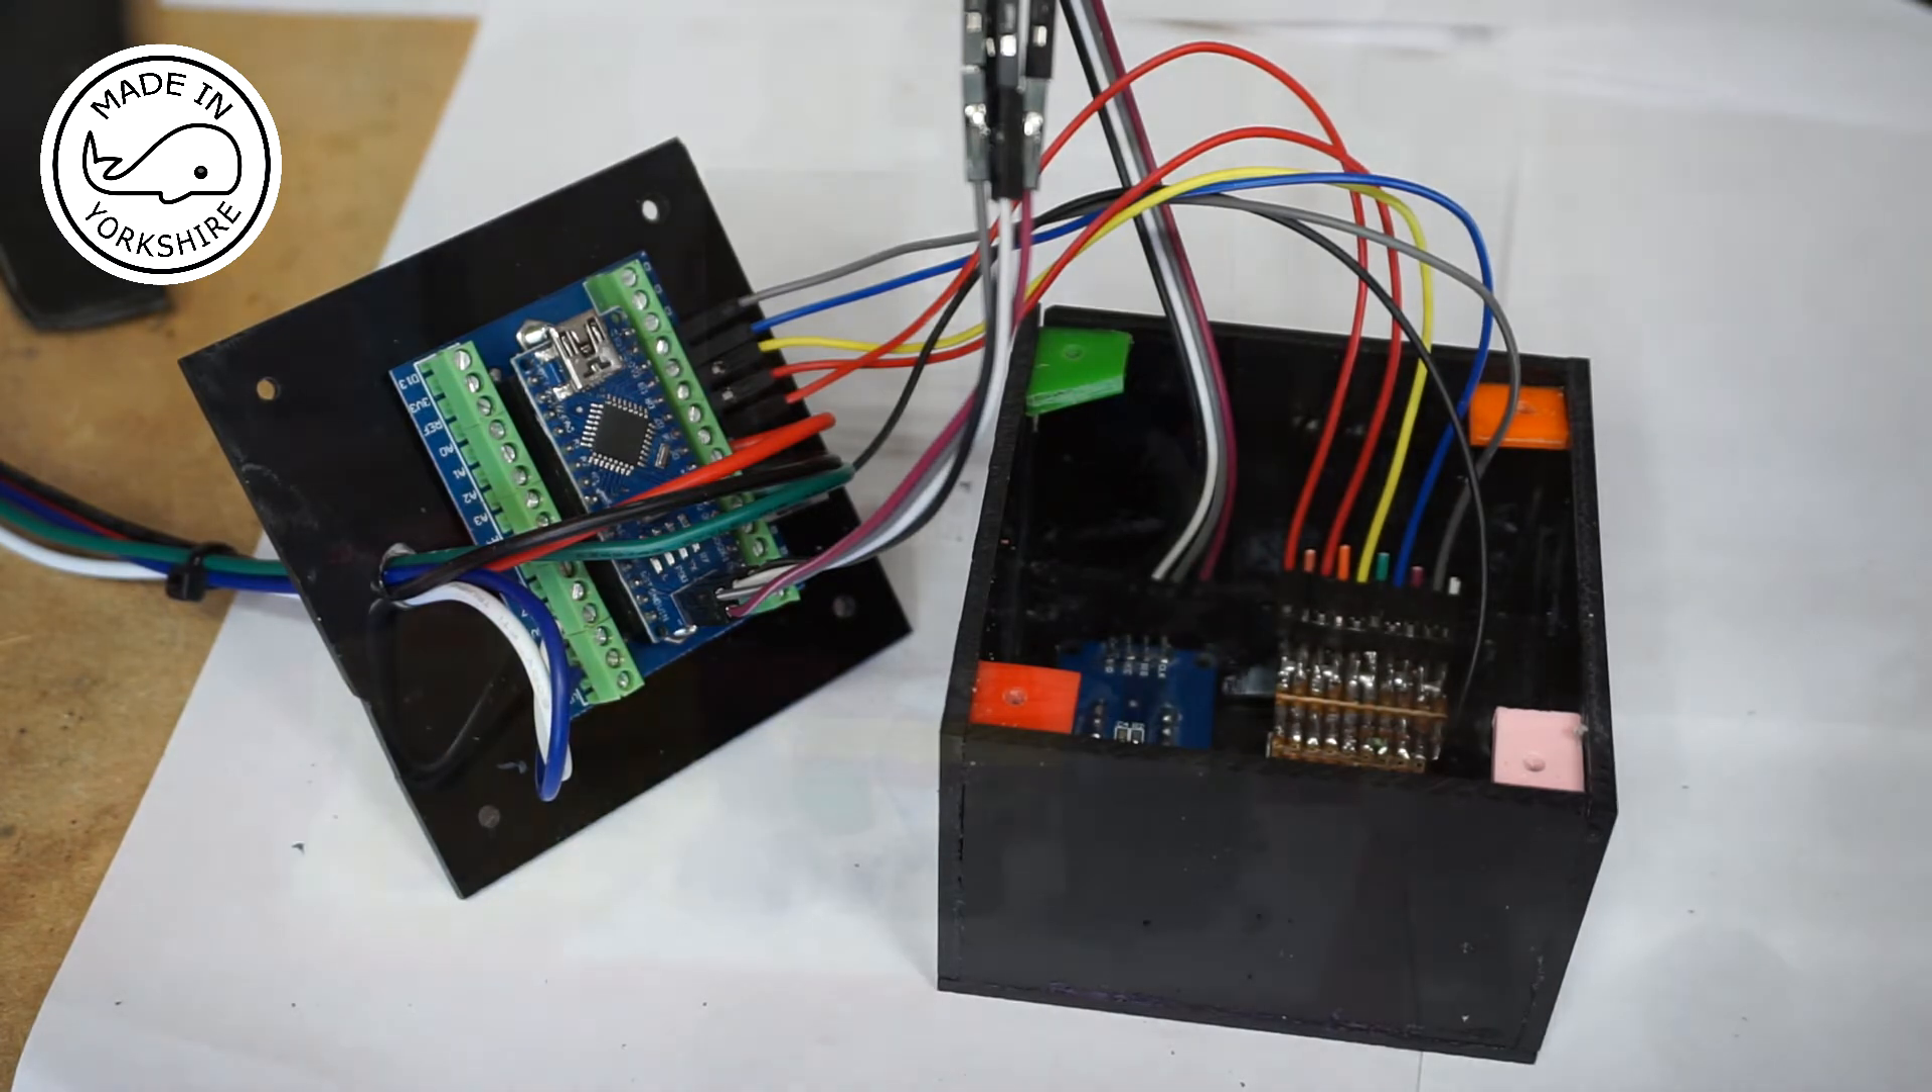Well that's the wiring complete so it's just a matter of putting the back on and giving it a test.